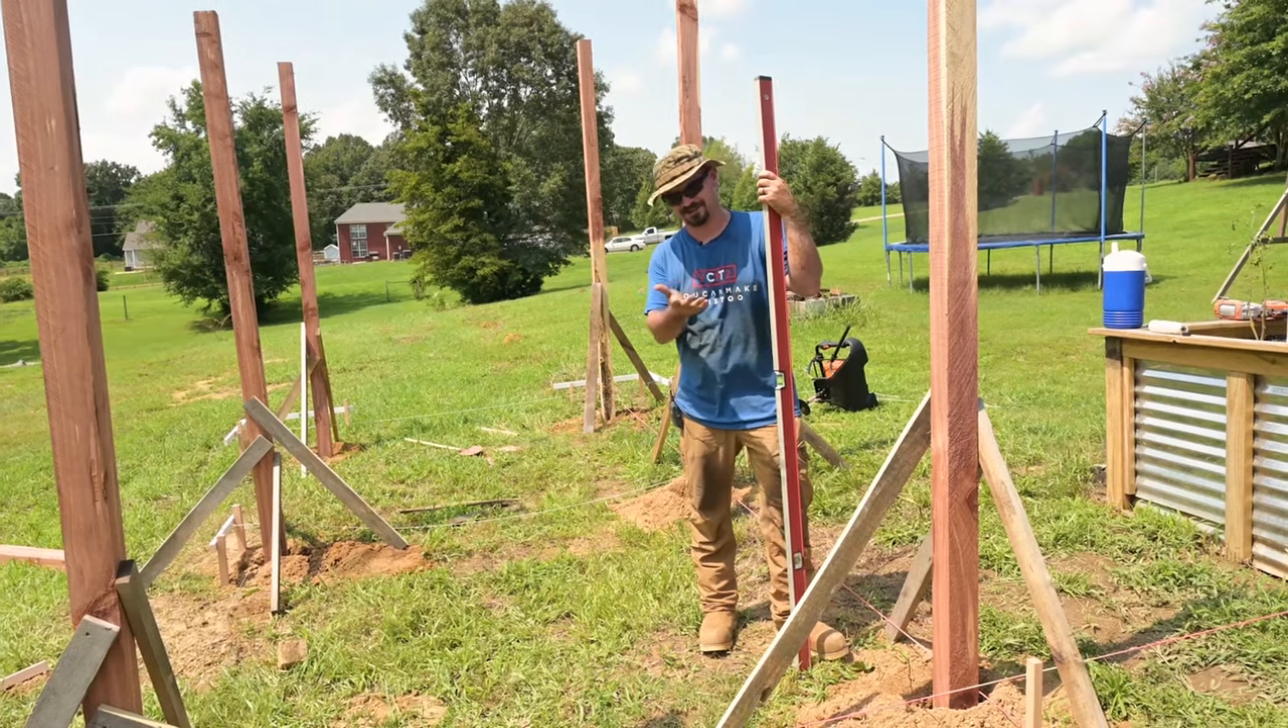So as you can see, all the posts are staked now.